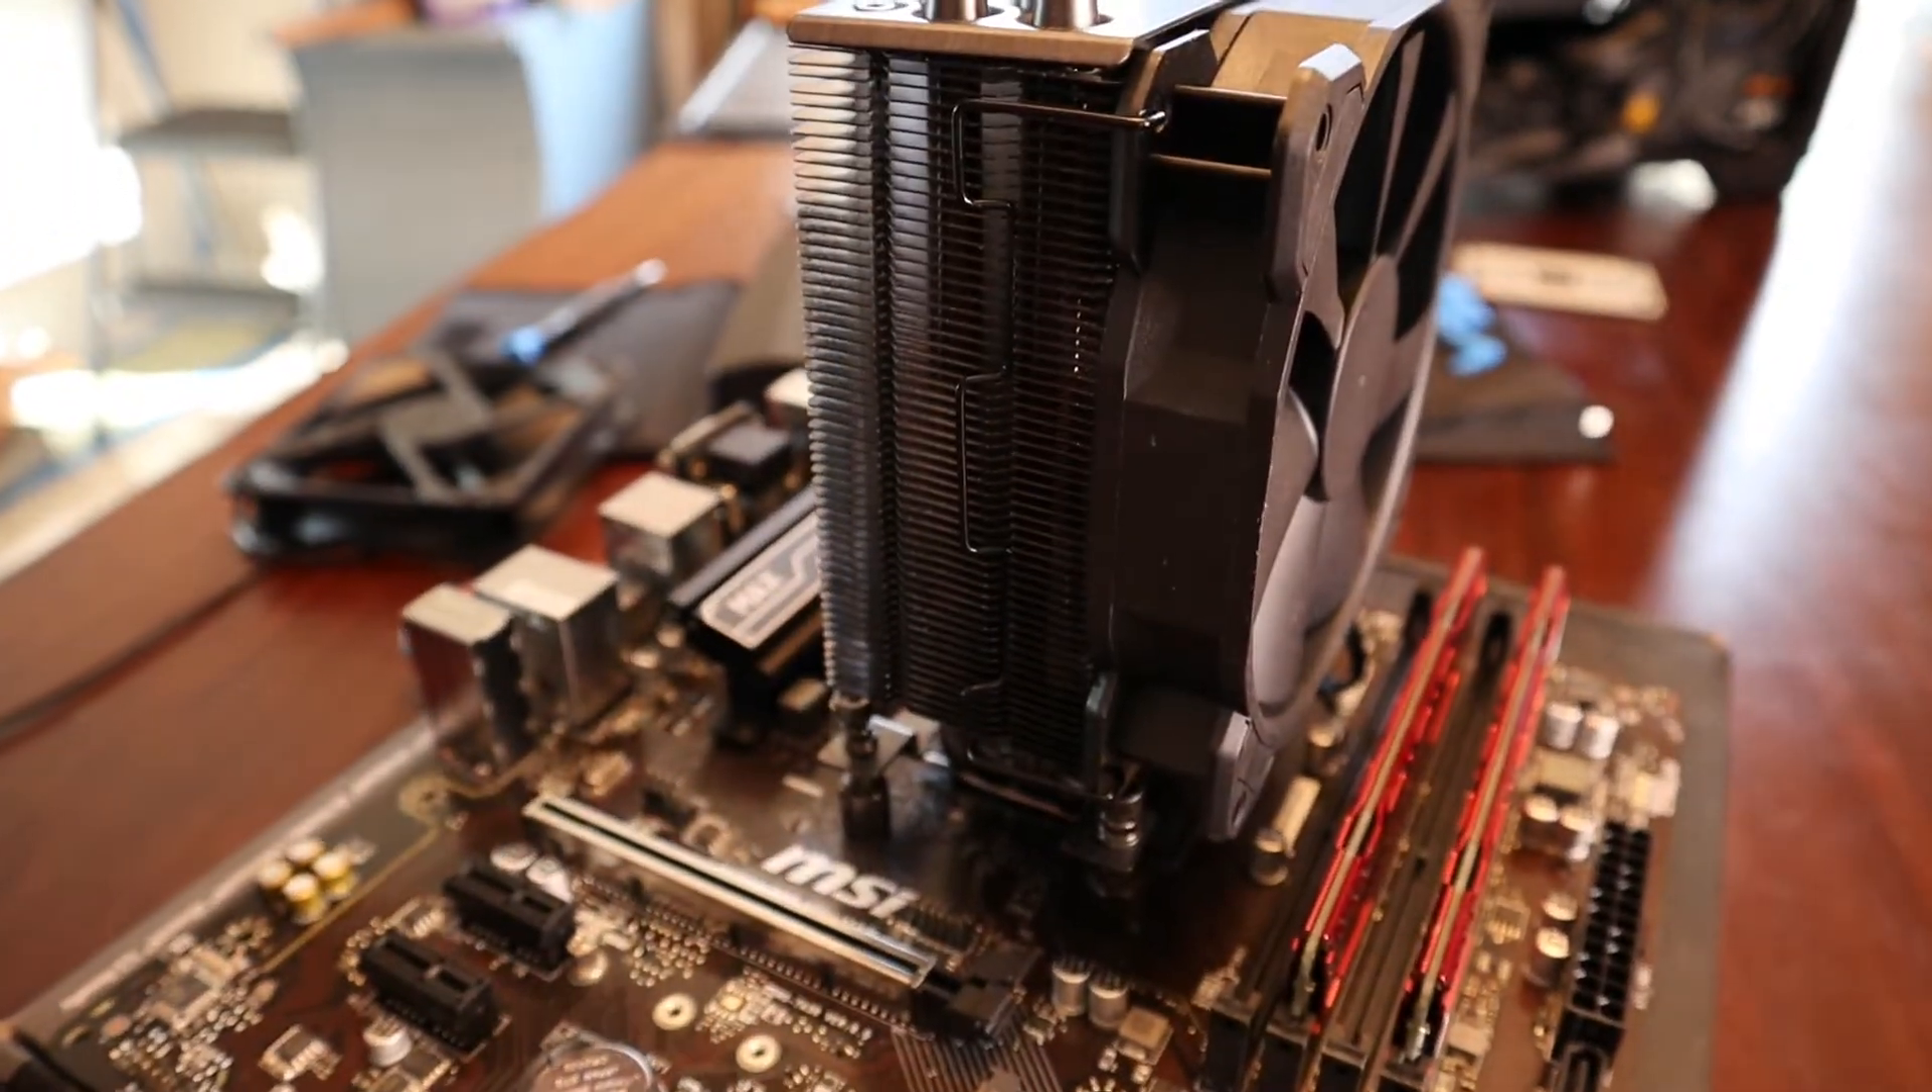So right now that fan is installed.